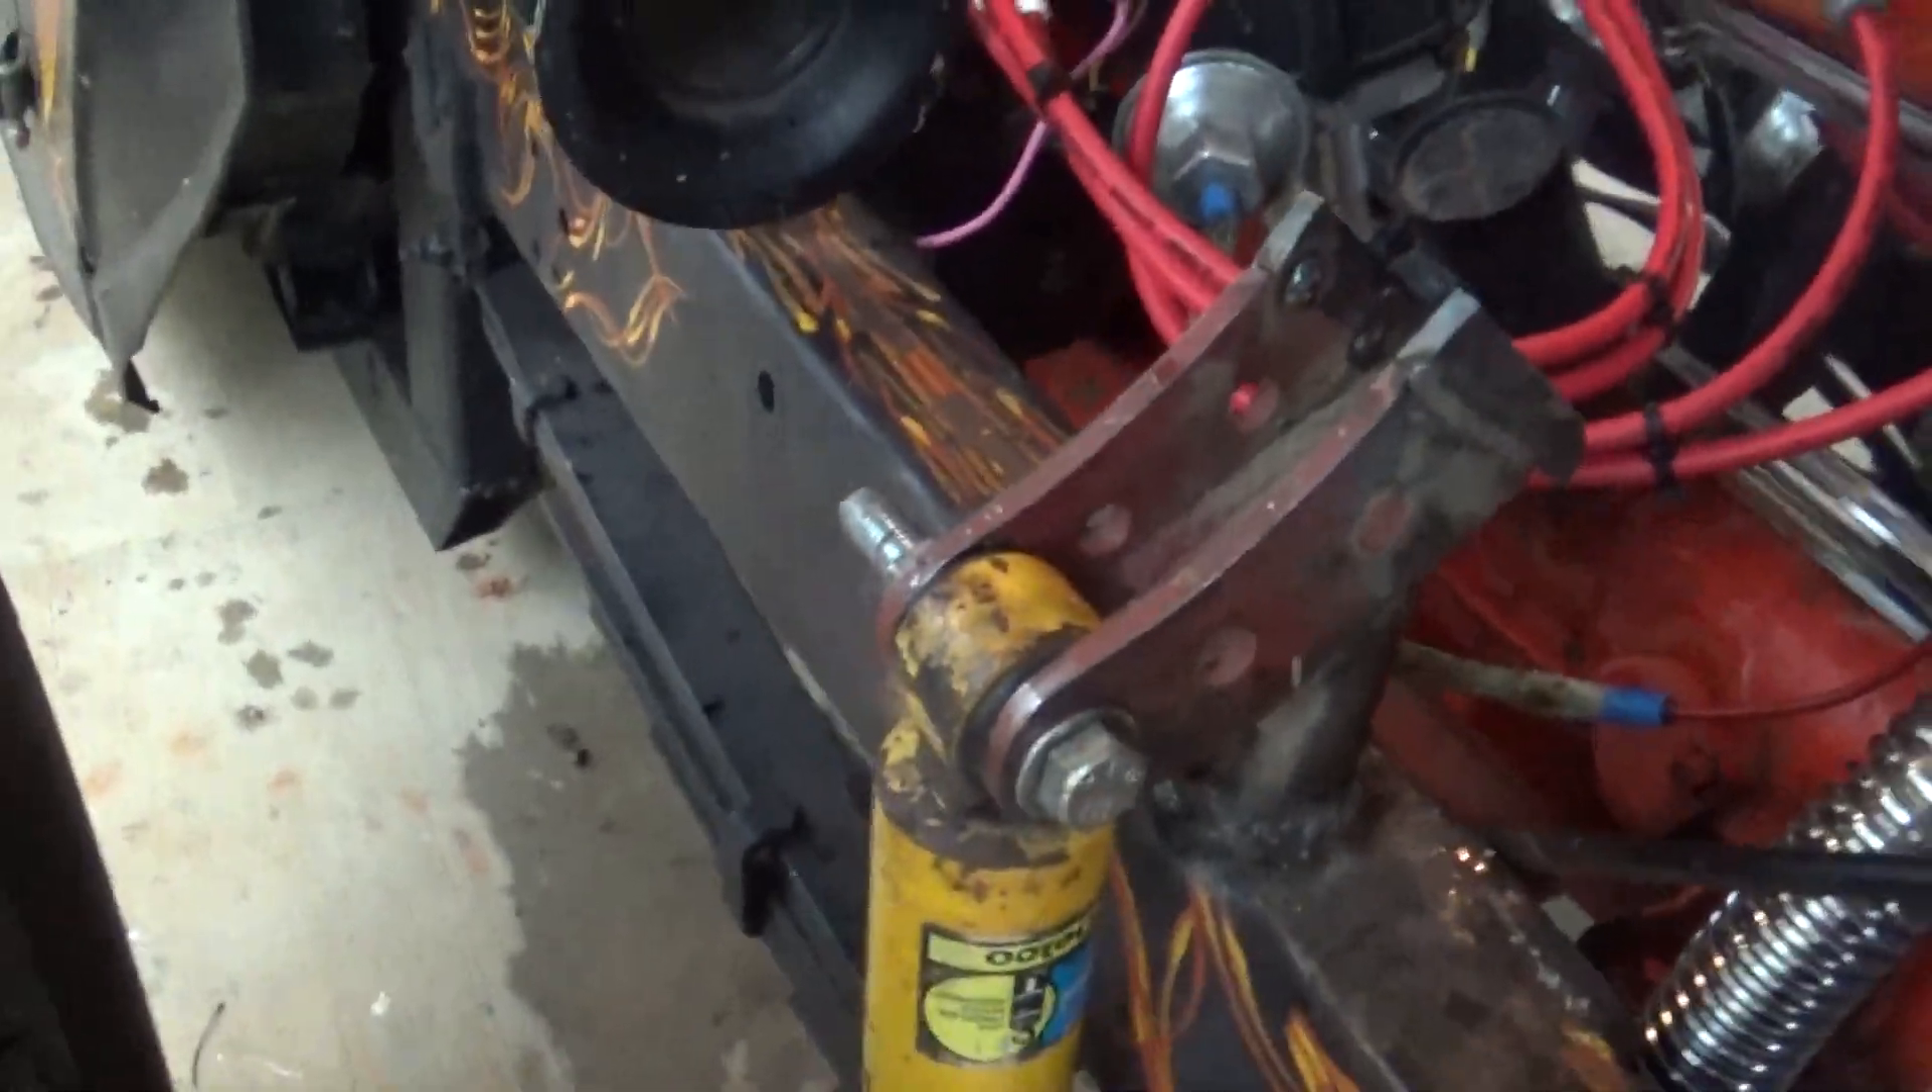So yeah, I want to show you guys the shock mounts. They're pretty much in now.